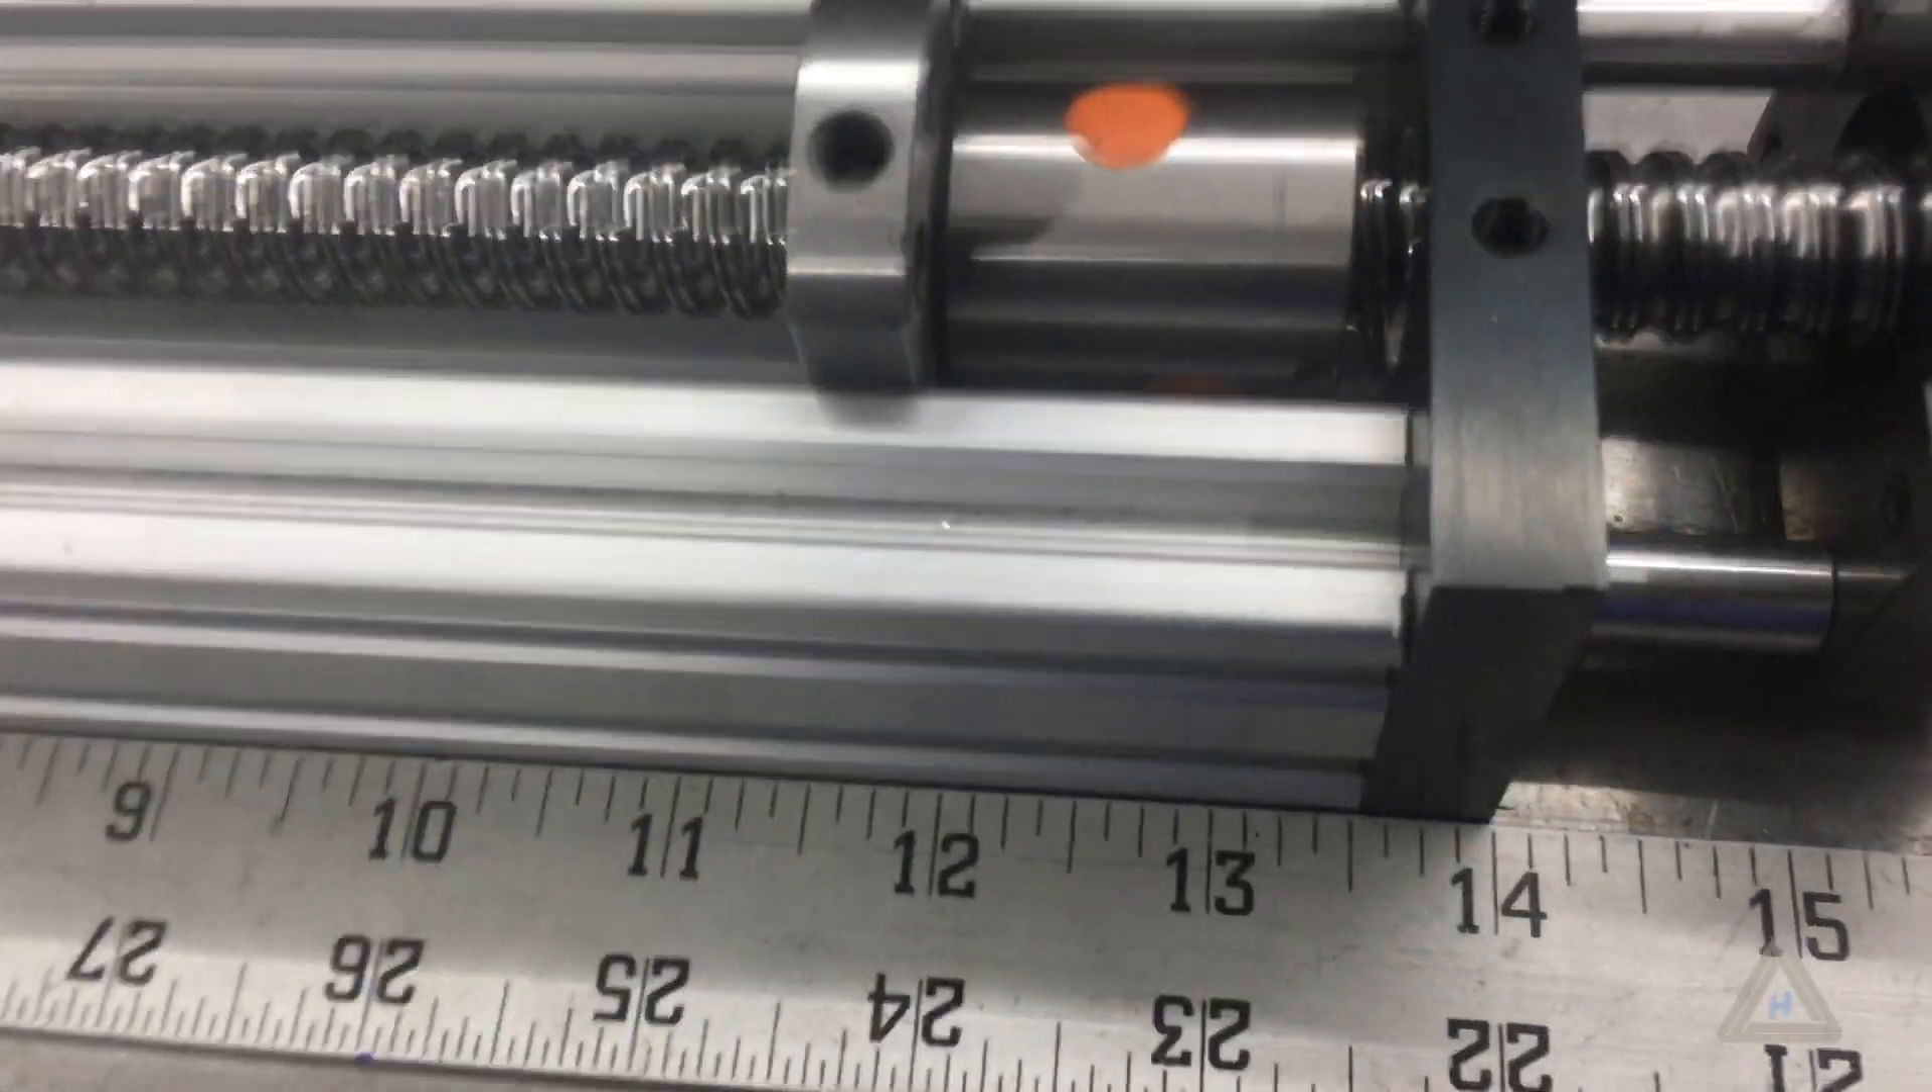We've got a ball screw fitted to this aluminum extrusion and we're calling it an actuator.